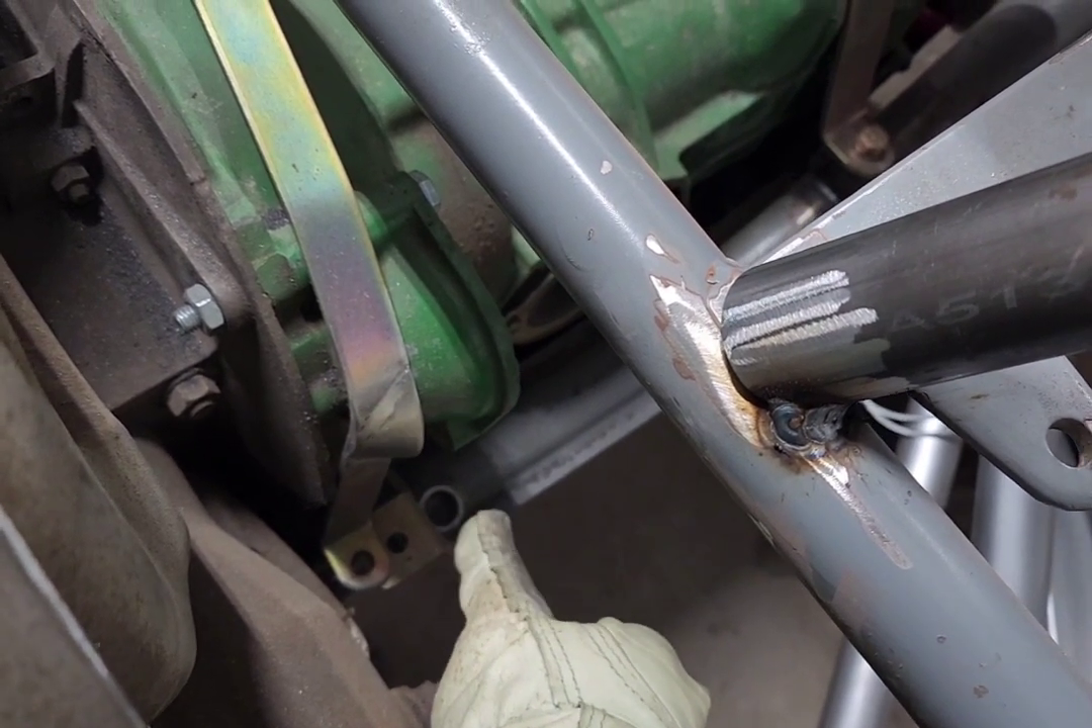You can see where there used to be a tube there. I had to remove that one.